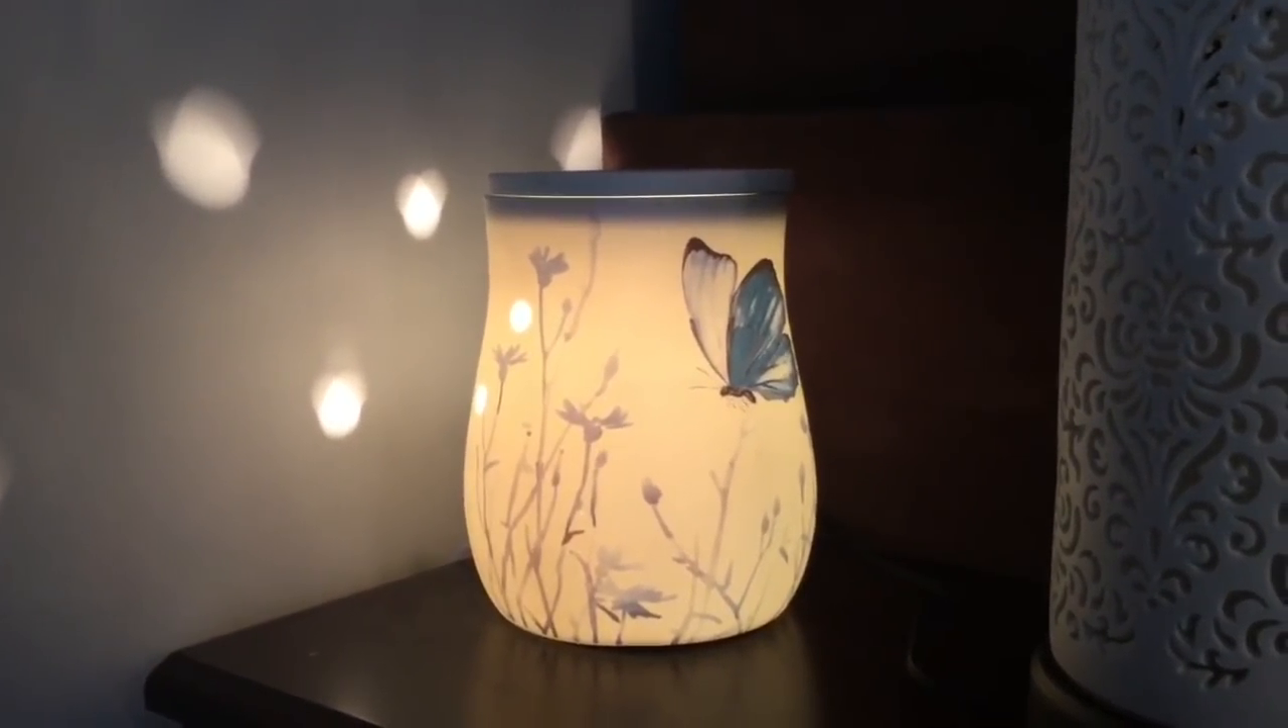But the only thing I don't like about this warmer is you can see that little gap up near the top between the dish and the warmer.